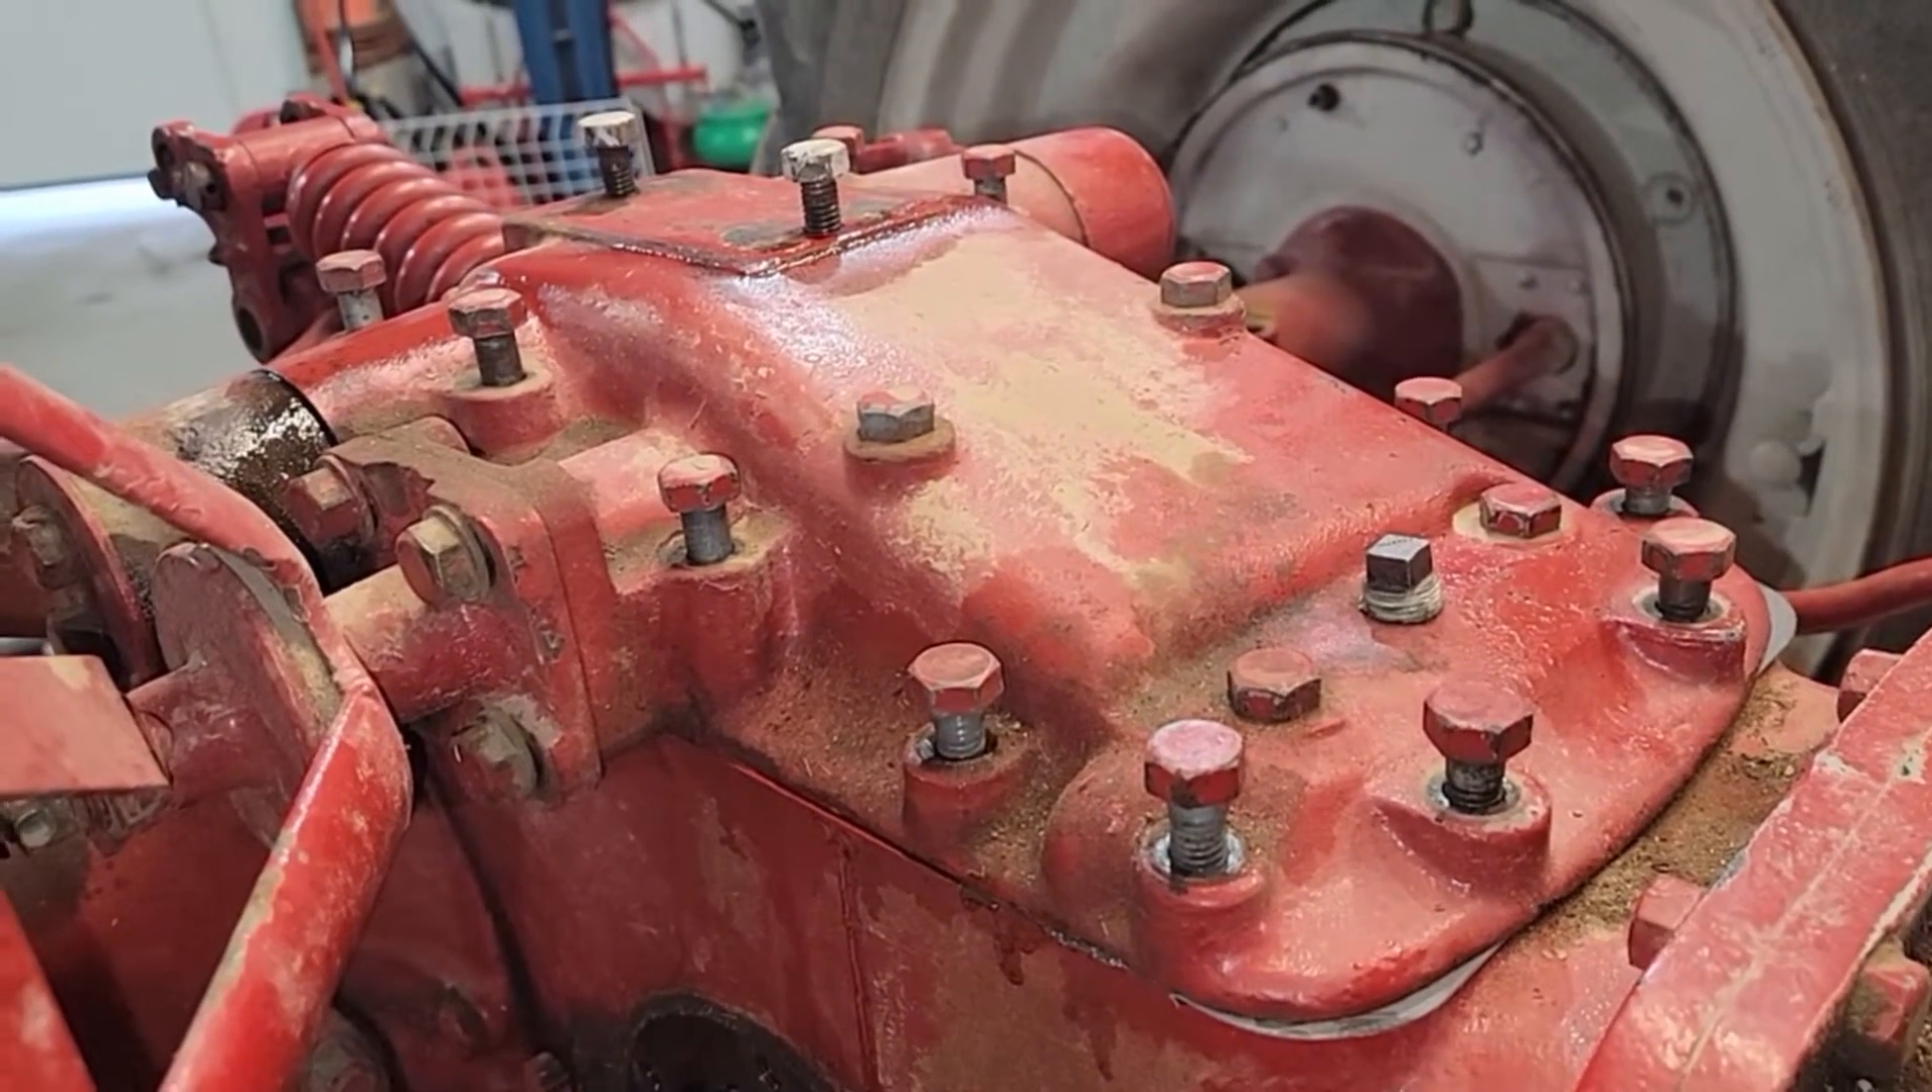So now that the top cover is on, it's not tightened down, but all the bolts are in the holes.